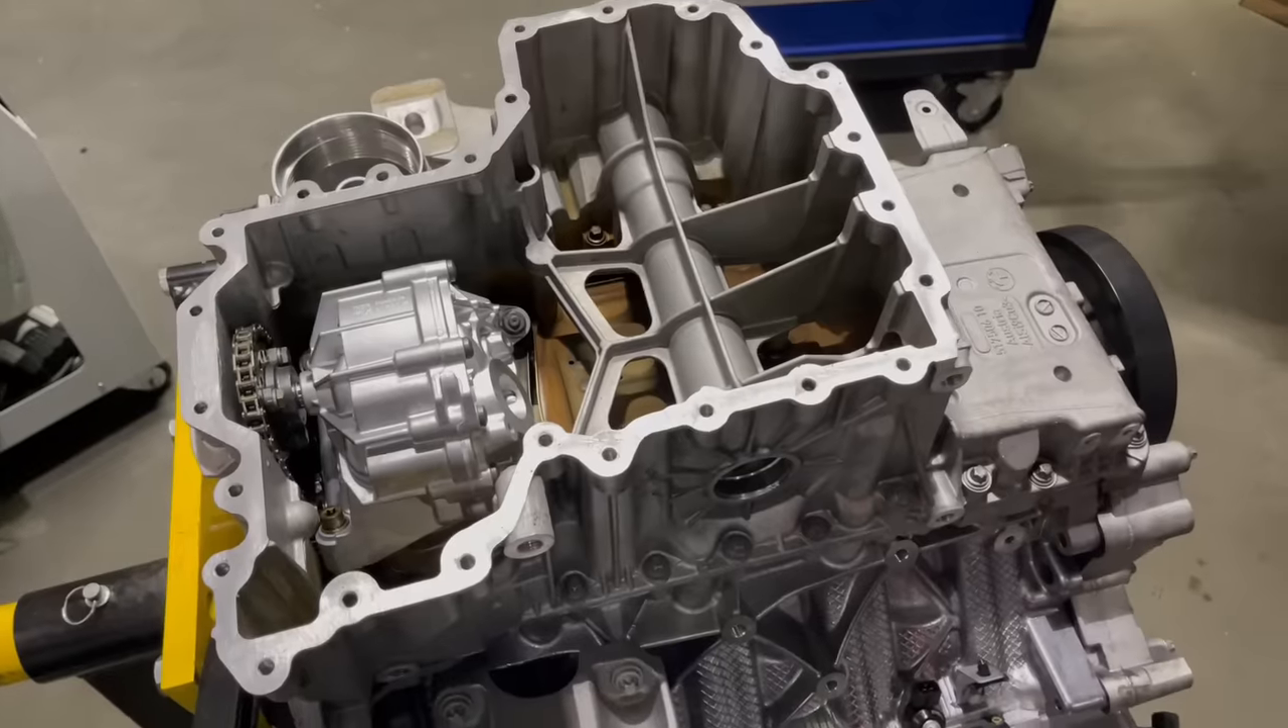Eerste deel van de karterpan weer gemonteerd.